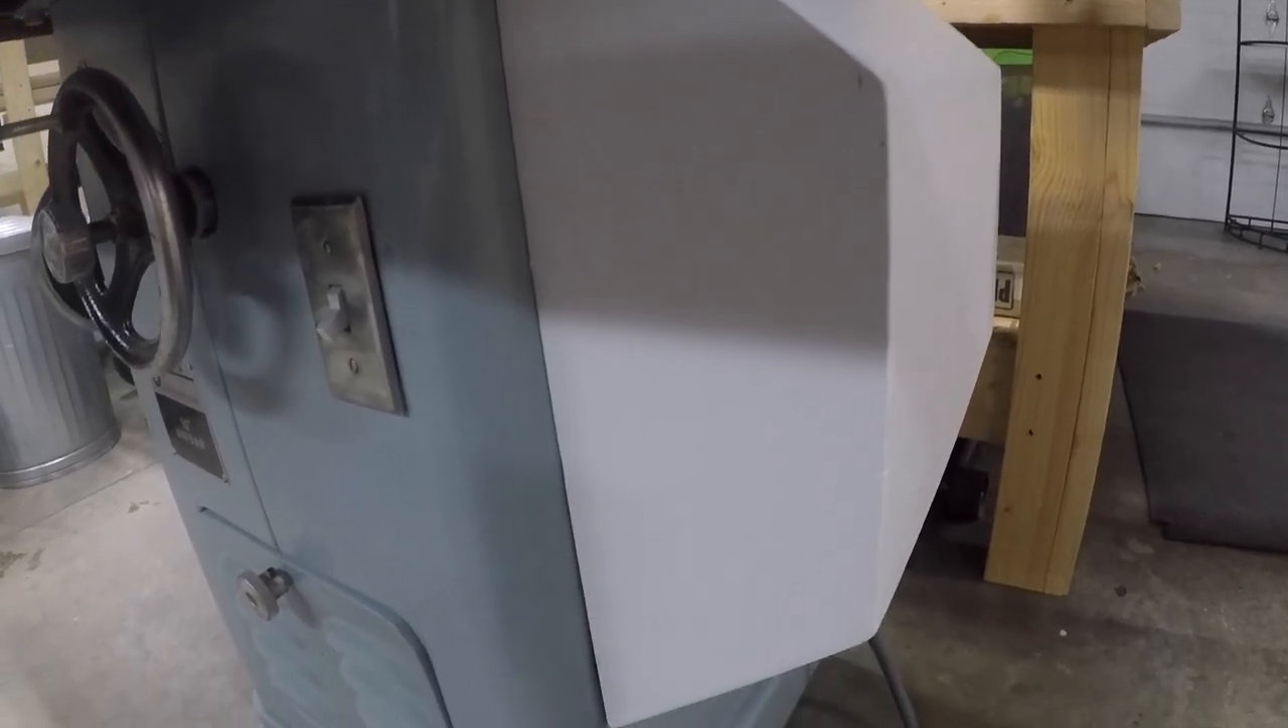The cover is installed has a coat of primer on it and some filler.